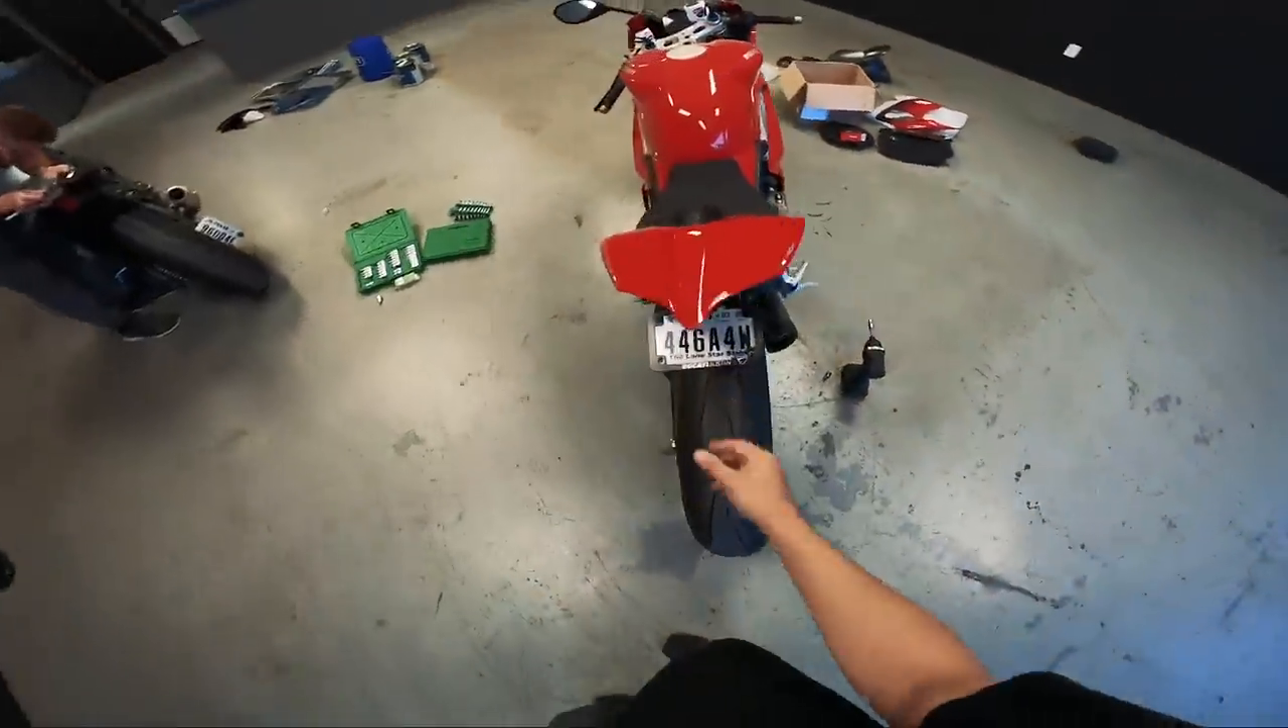That is our new tailpiece installed.